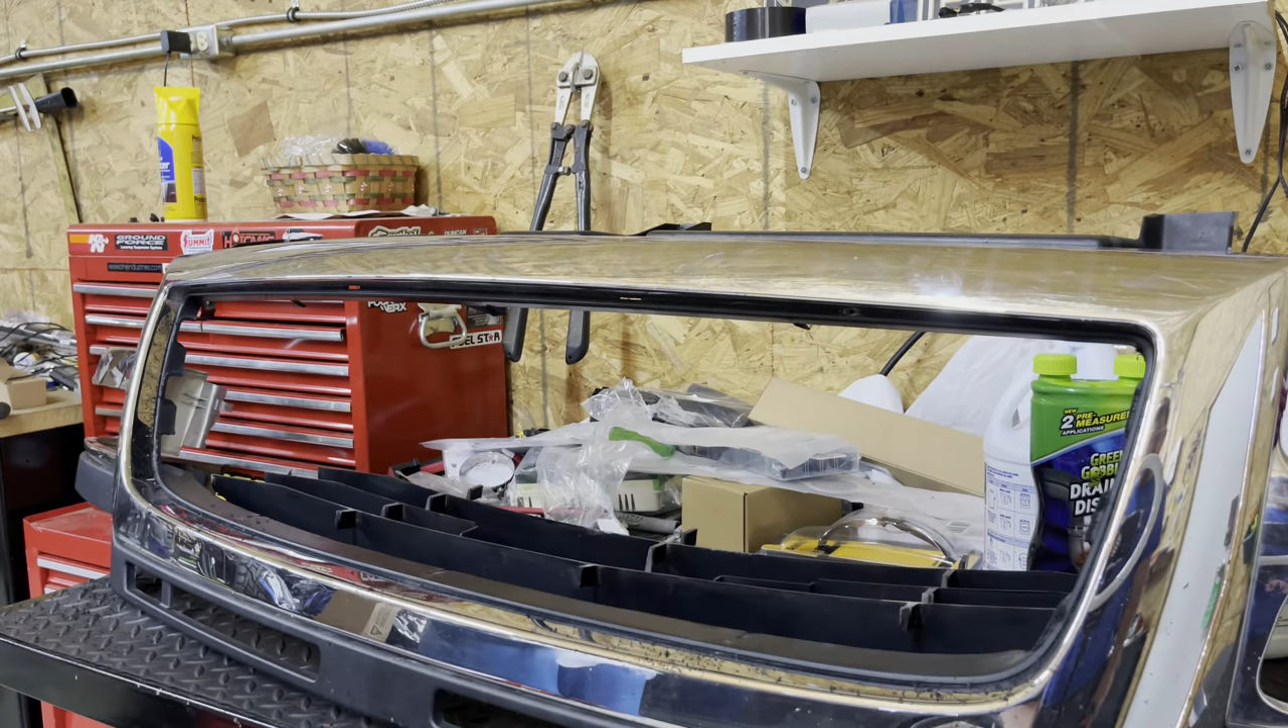And just like that, the grill shell's out.